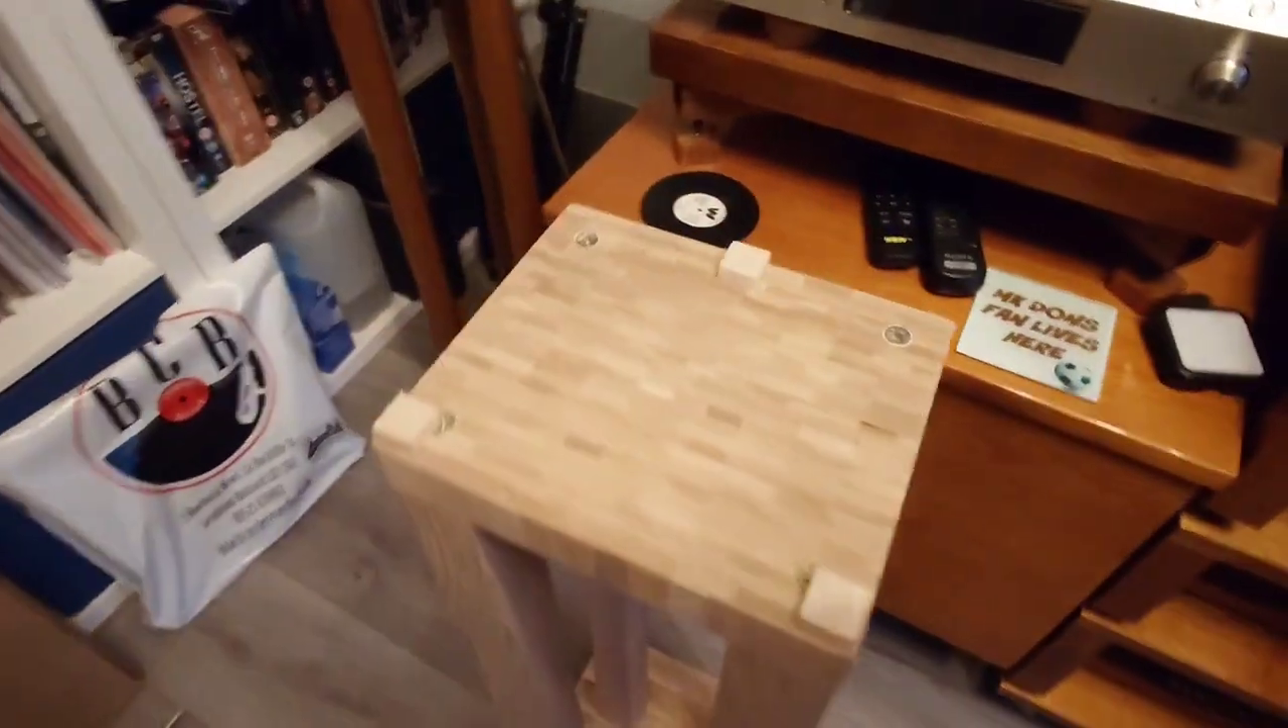Oh and also on the top plate there i've used some small bits of balsa wood on the corners.